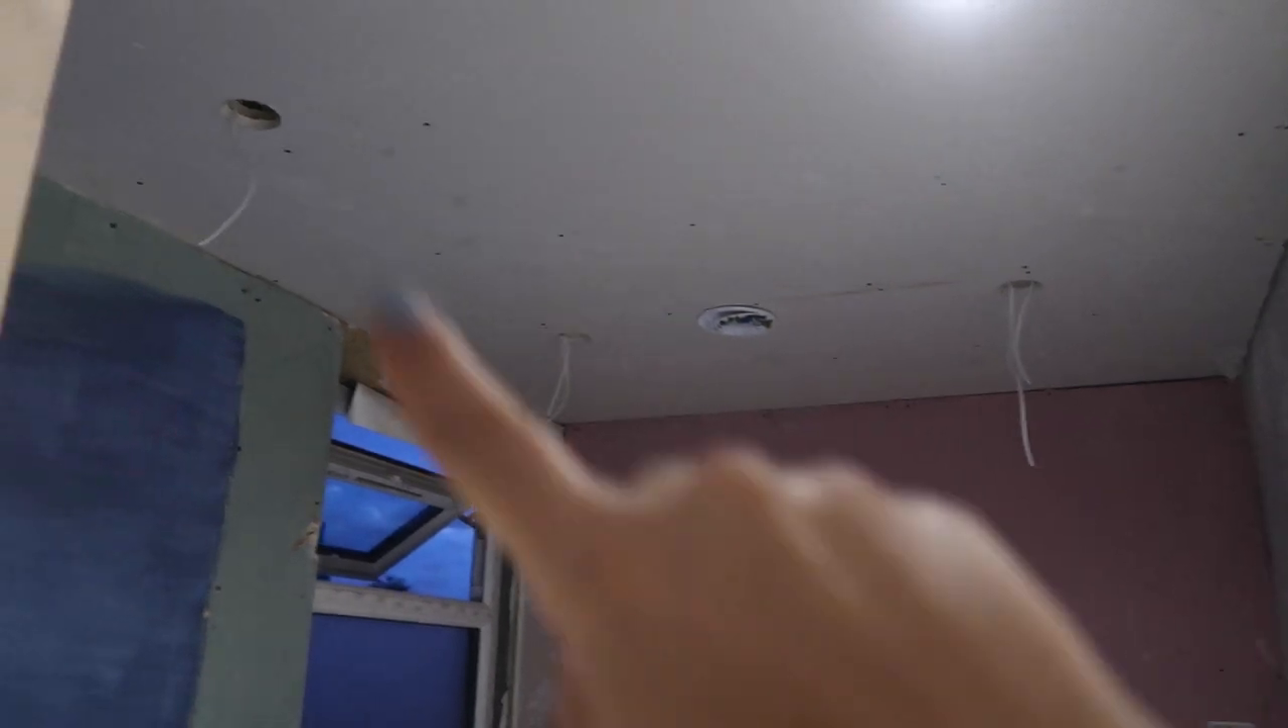Bathrooms a little bit dark at the moment because only one of the lights is in but we will have all four in including one in the shower.